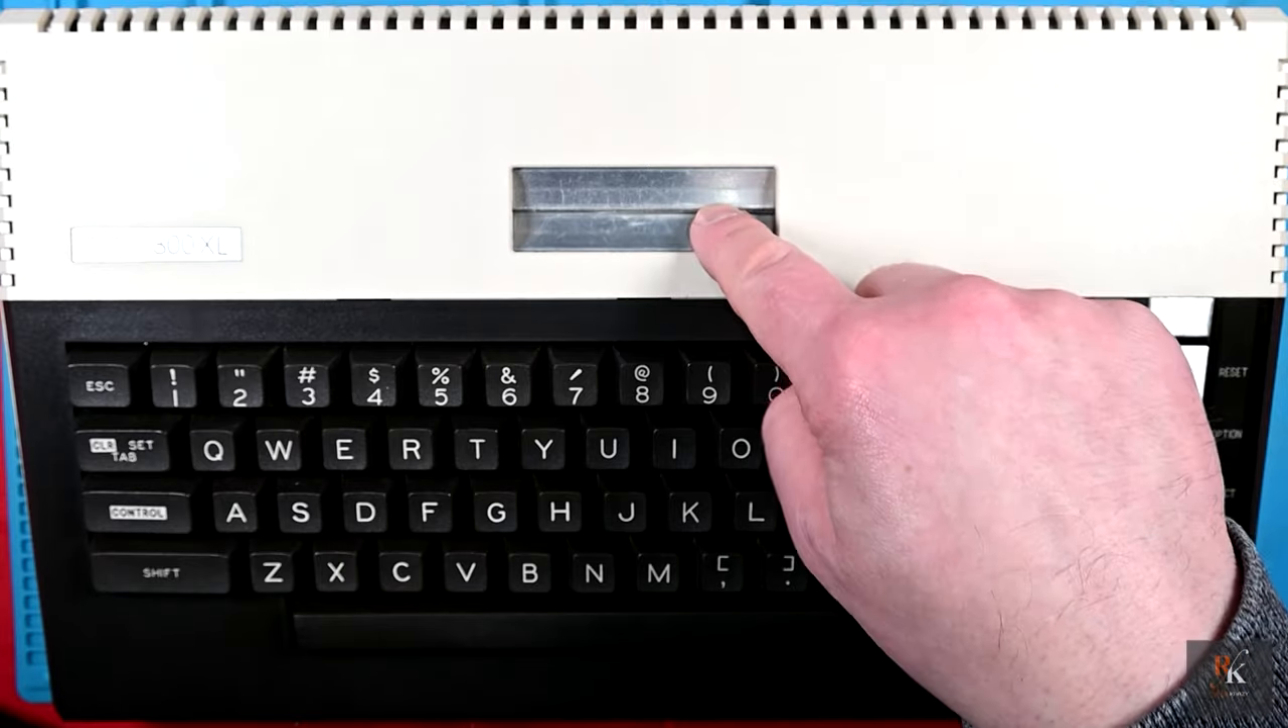We have an Atari 800XL that's now back together and looking like an Atari 800XL.